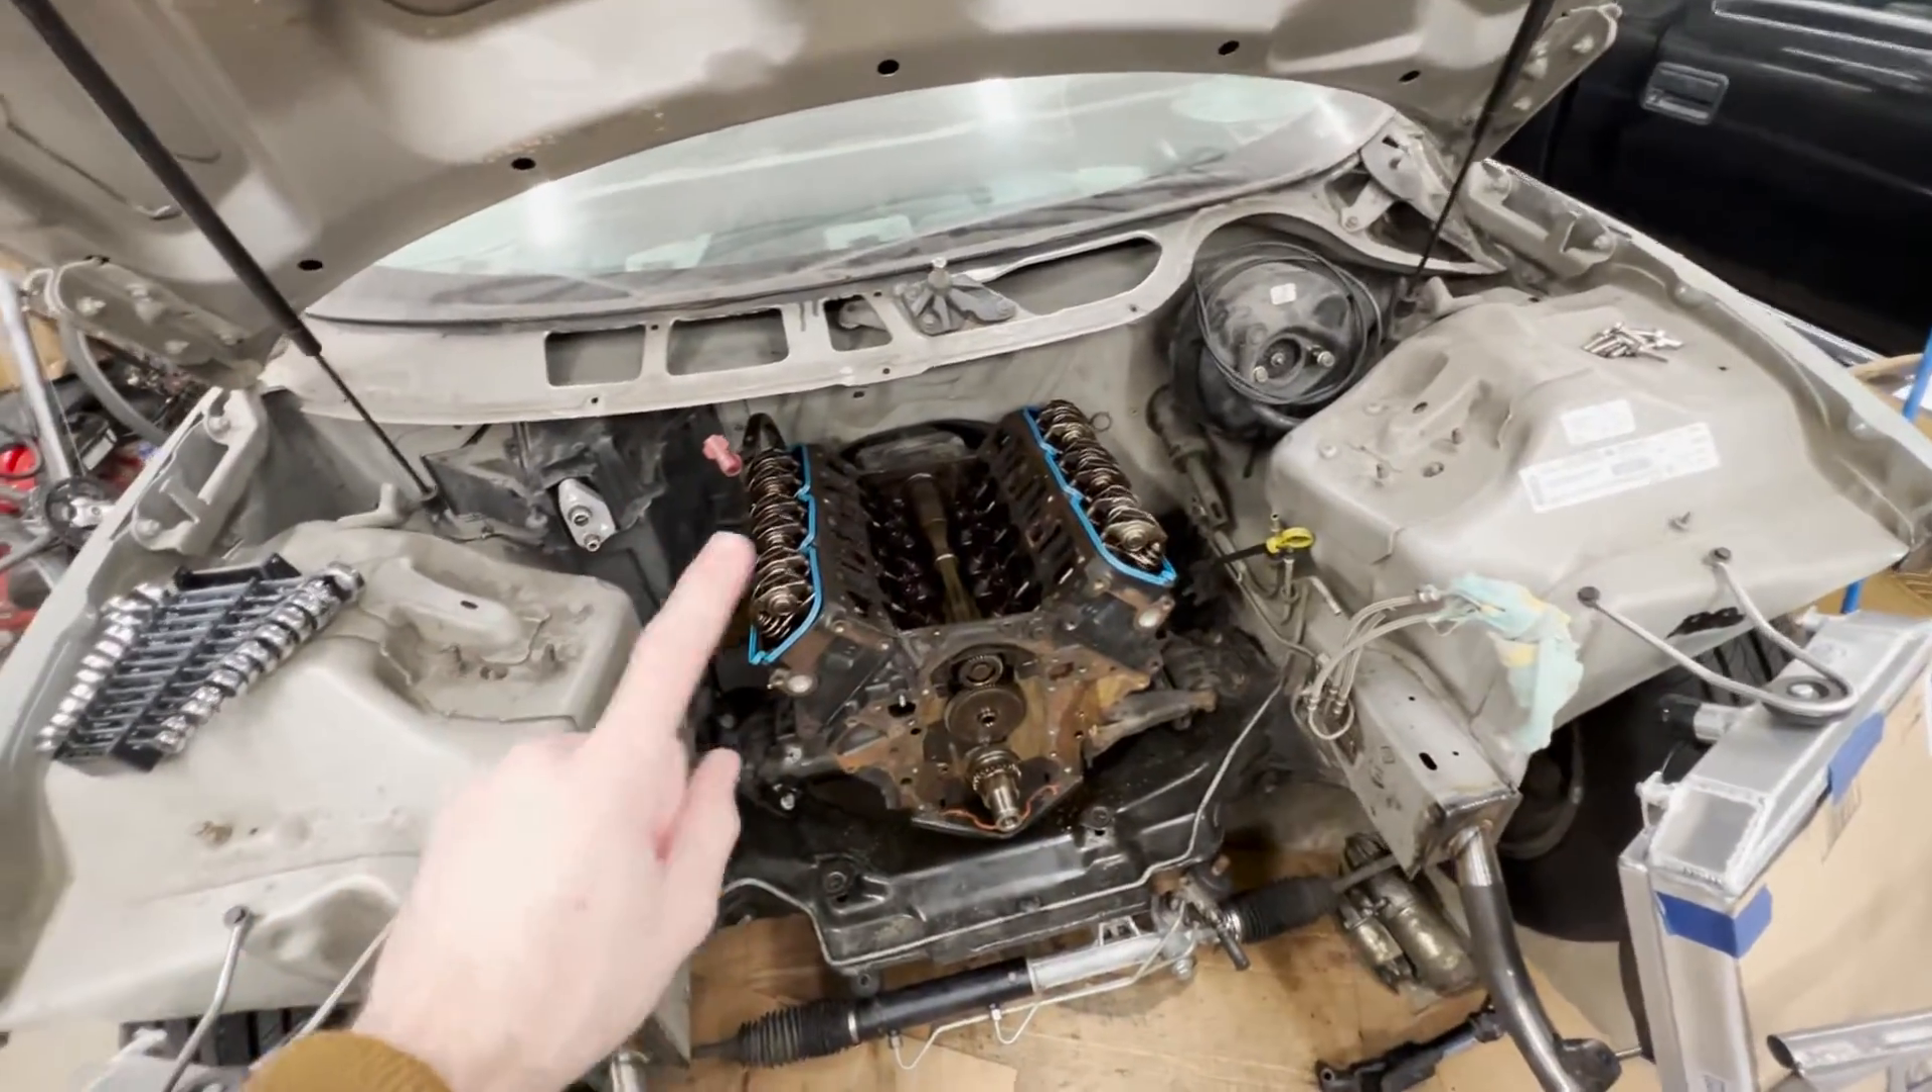I have pretty much everything torn off the motor I think I need to take off other than the oil pan.